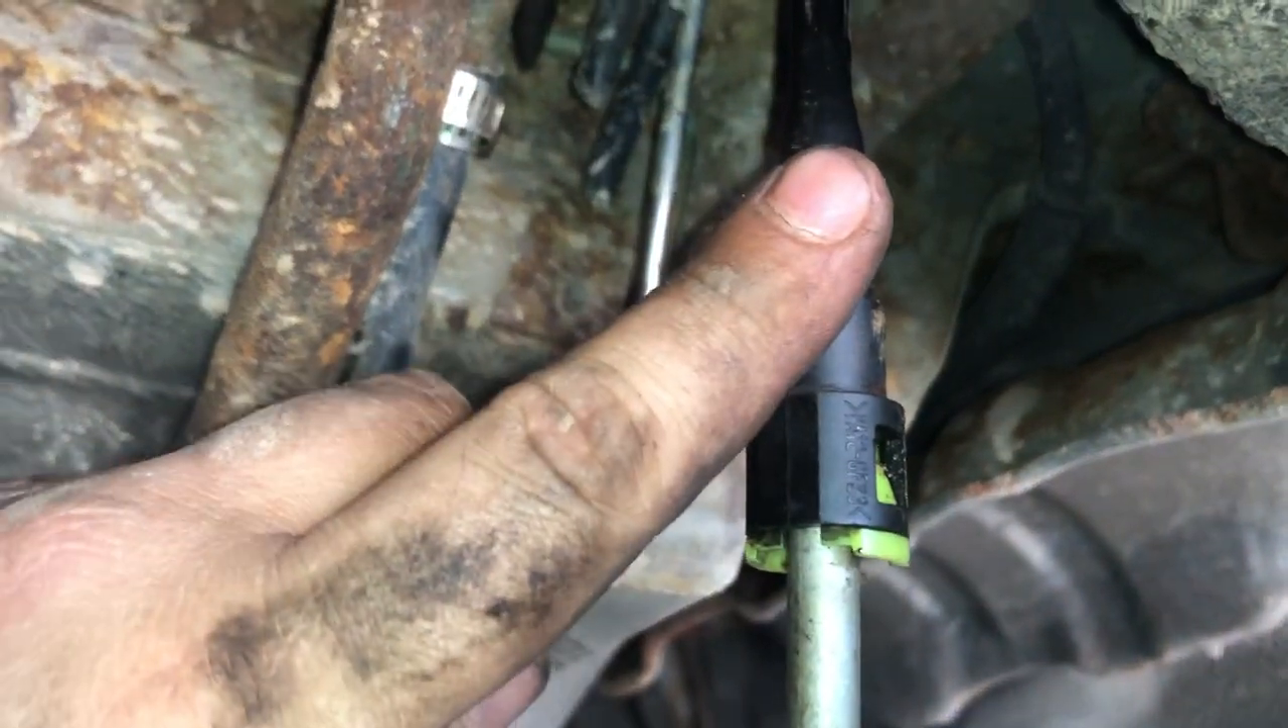So that's the chunk of line that I put in to connect to our plastic piece.